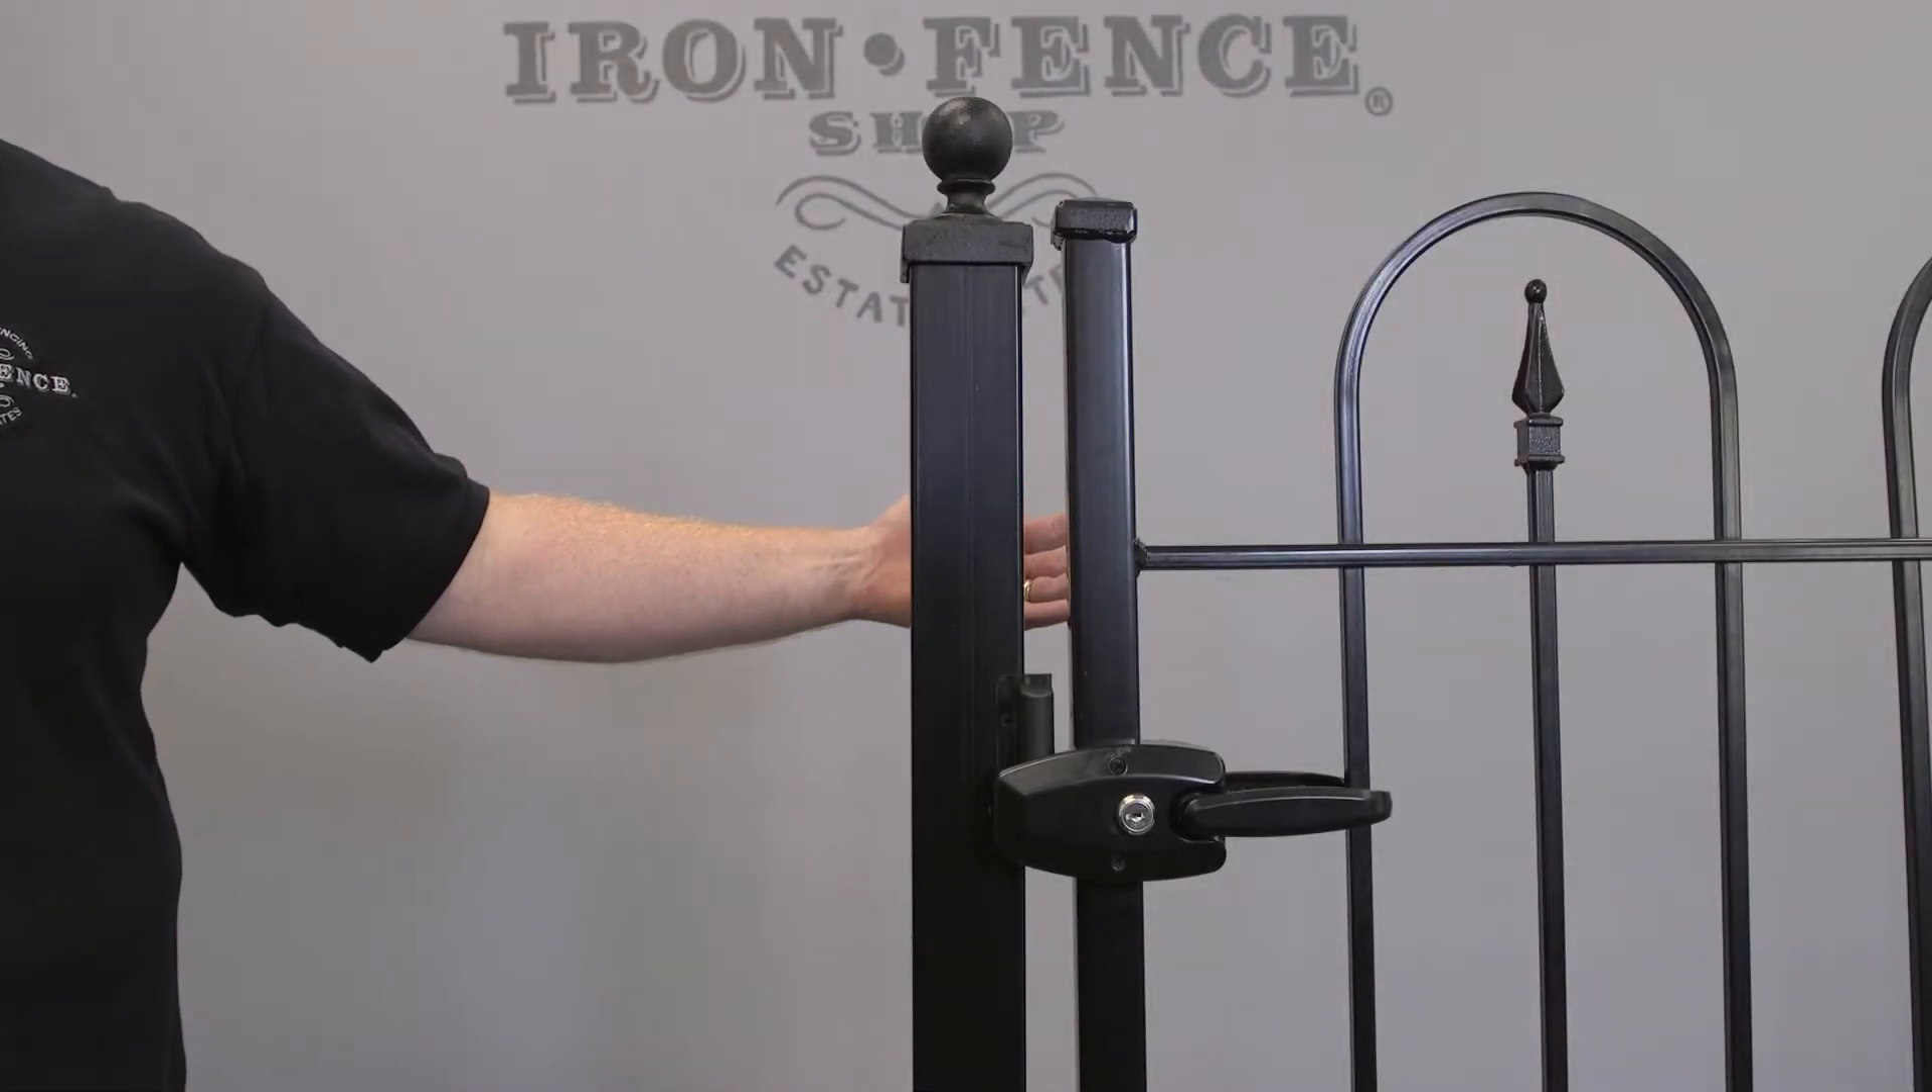Now if you look here on our 1 .5 inch traditional grade iron gate frame, you'll see it has this gap here.